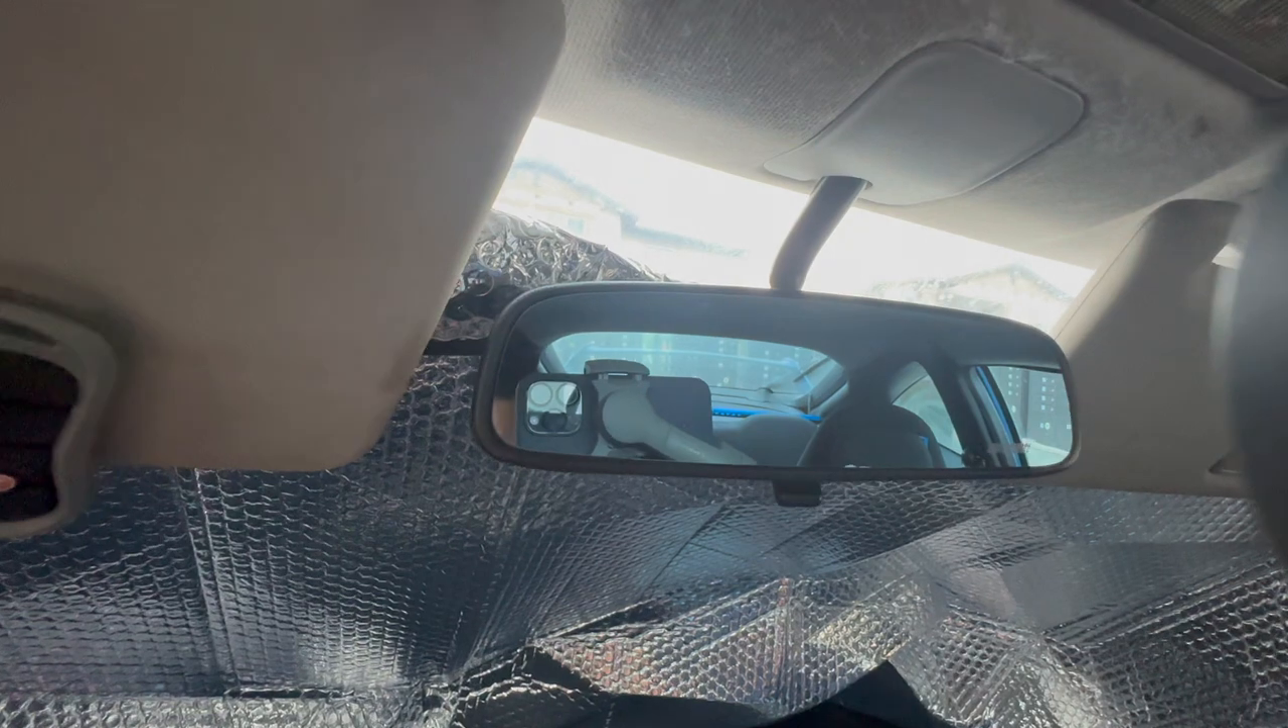So we've installed the rear view mirror and the back is a lot clearer.